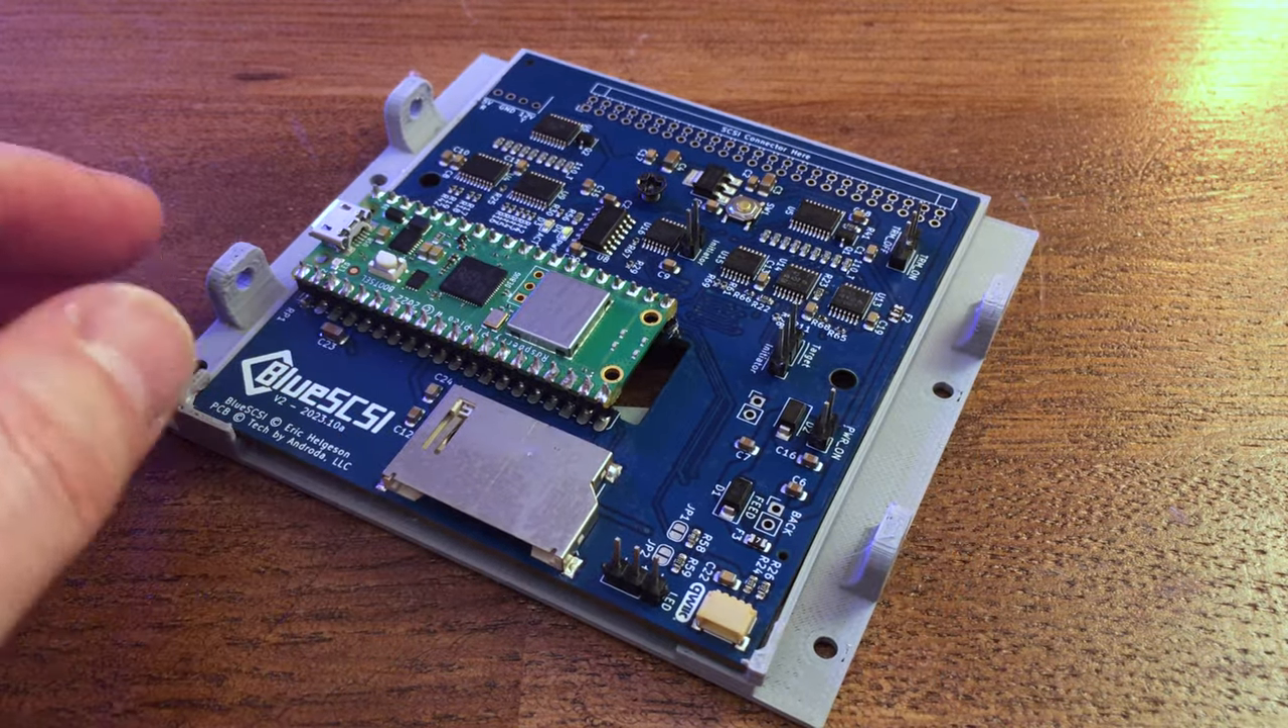So this is what the device looks like when it's put together. Not fully. It's actually missing the SCSI header here, which I'm still waiting to be supplied by the vendor of this item.